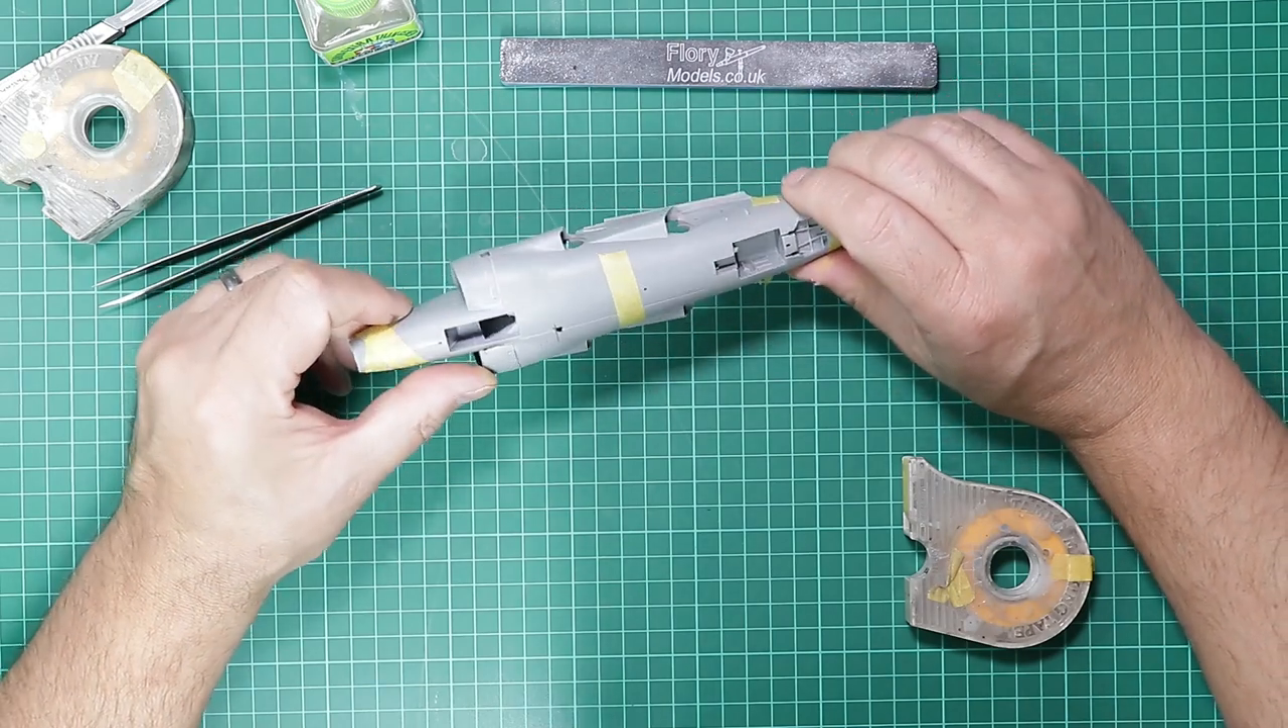The fuselage is now together successfully with no filler used anywhere at the moment.